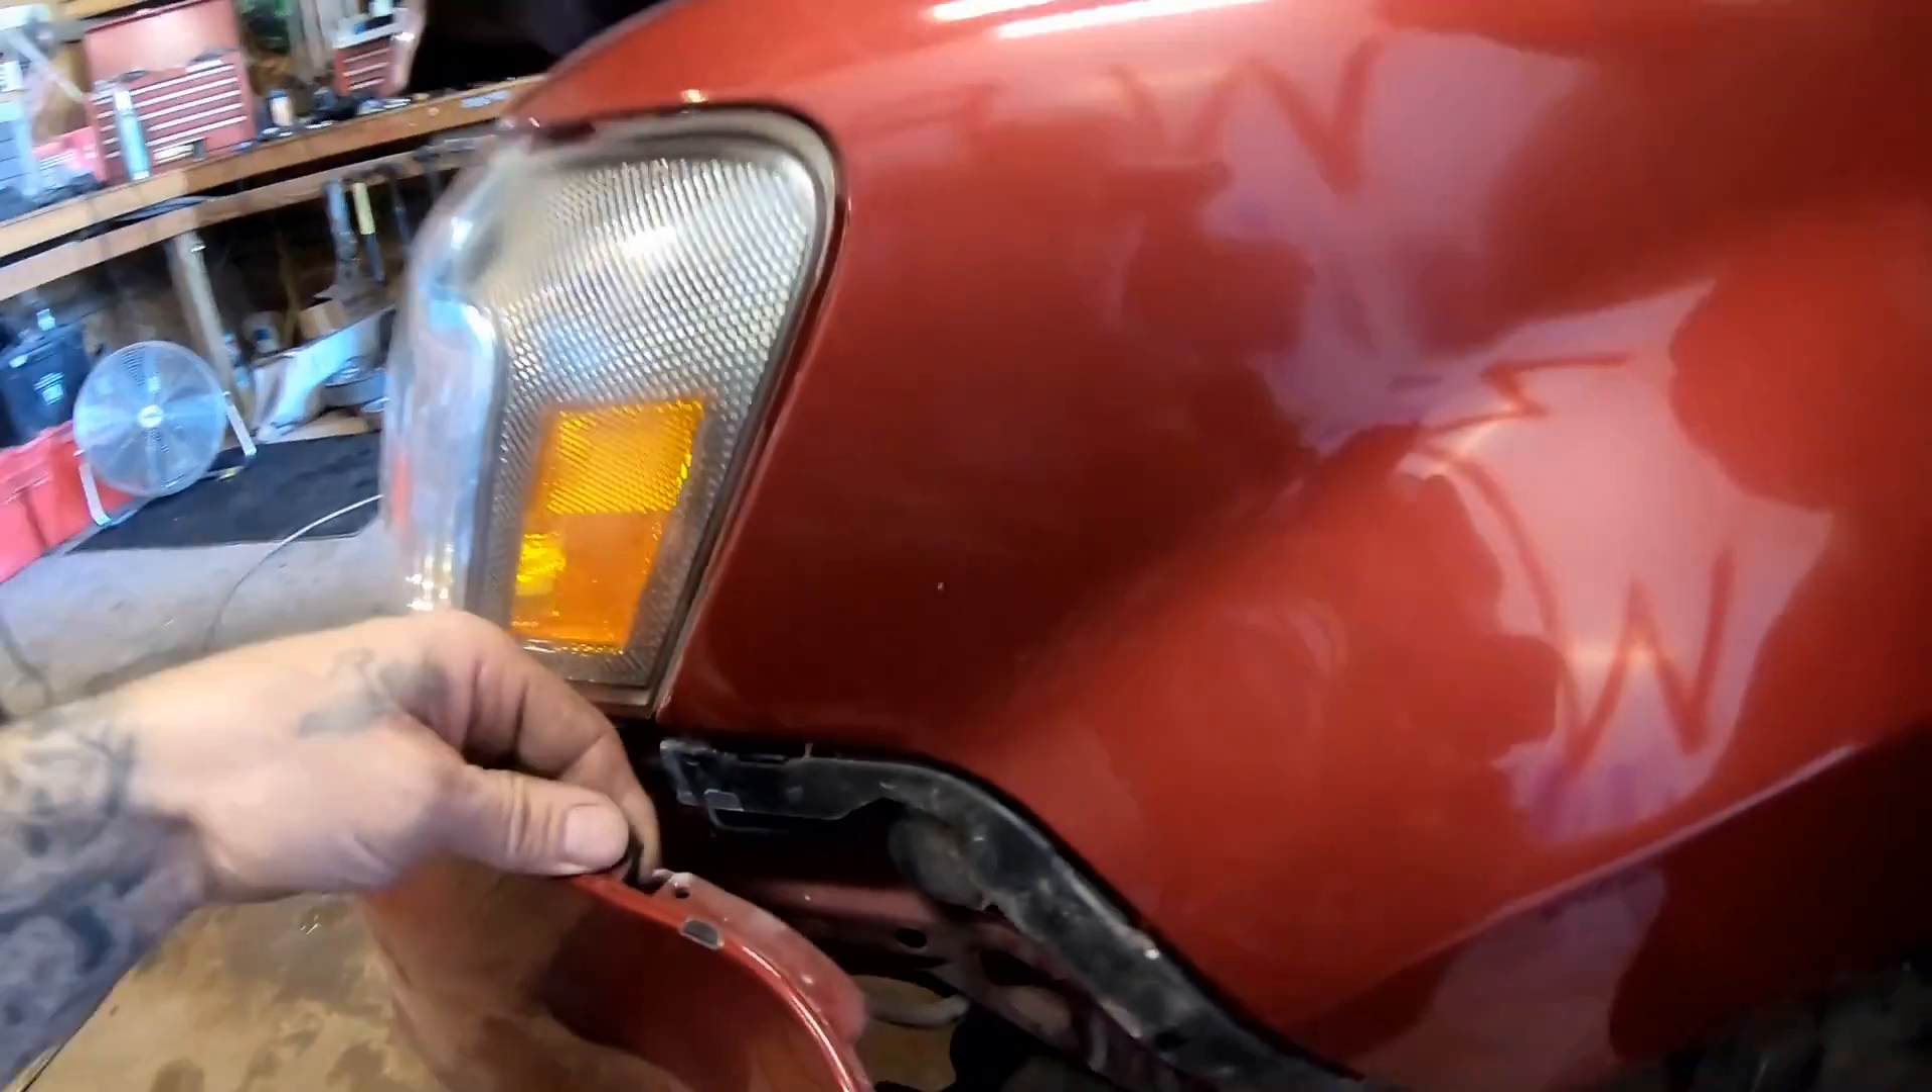And the way it is is this plastic bracket actually clicks into the fender here with just clips. But for some reason, this isn't wanting to stay clicked into the plastic bracket for some reason.